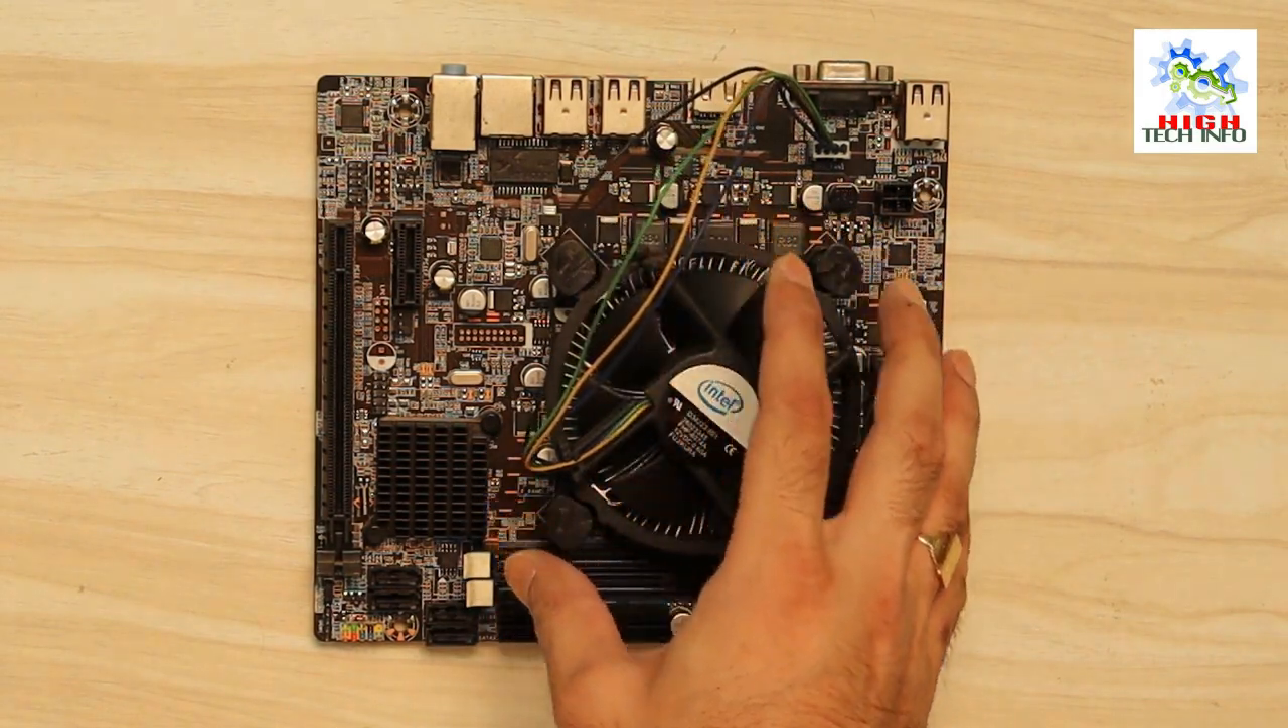प्रोसेसर को पर thermal paste भी लगा लिया और हमने CPU cooling fan को भी लगा लिया है।